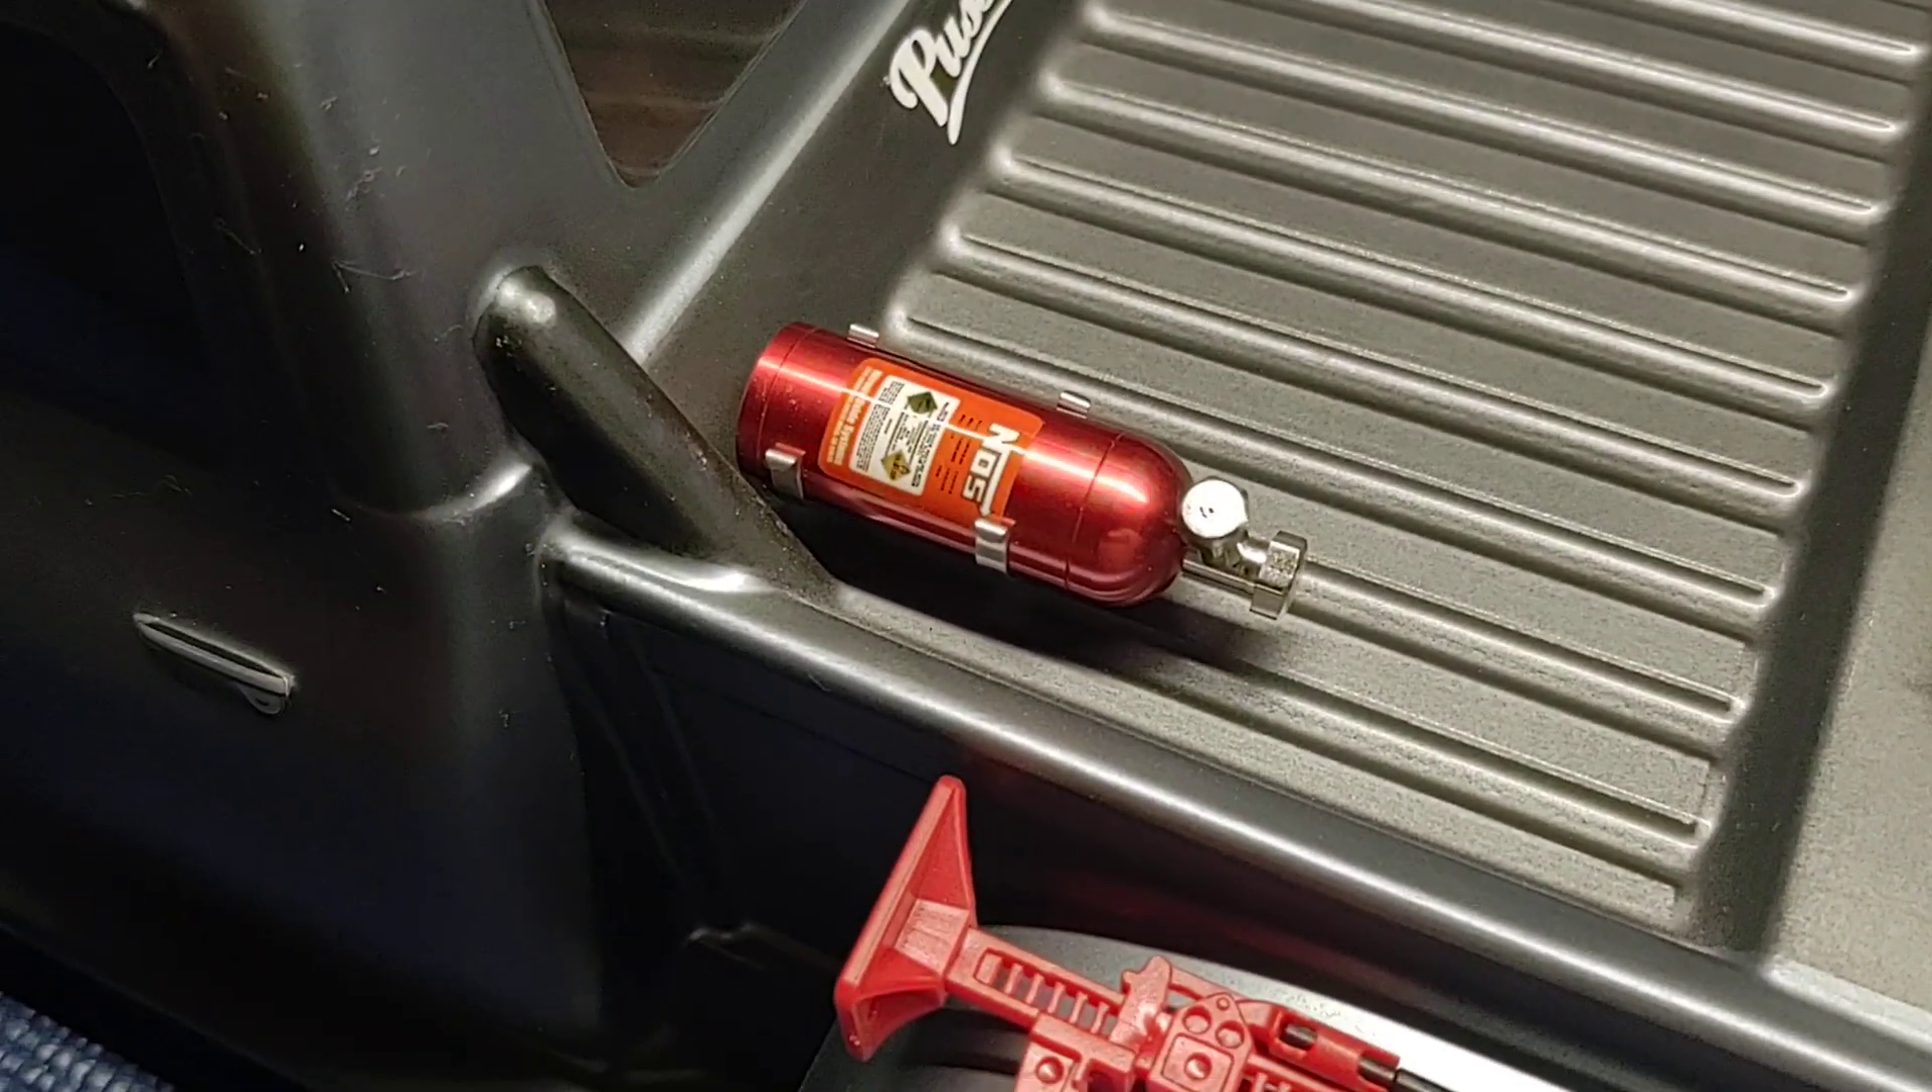I still have to run some hoses for the nitrous bottle.